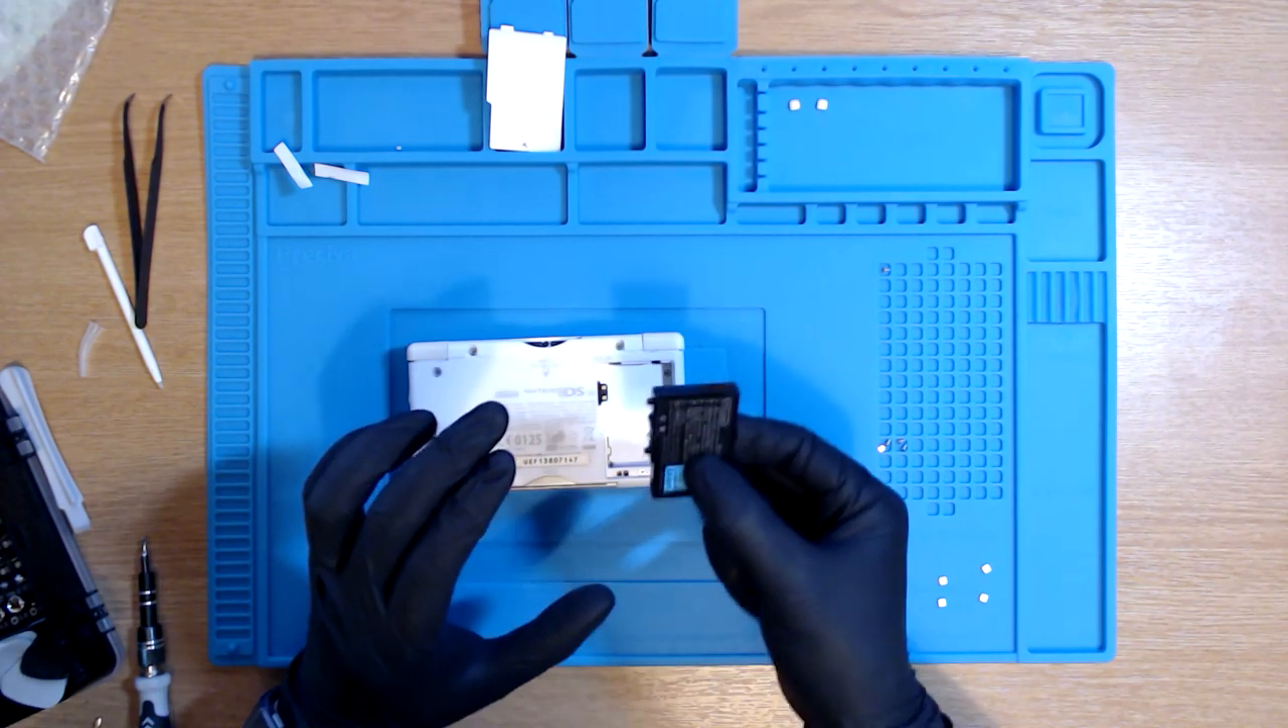We're just about to put the battery back in.